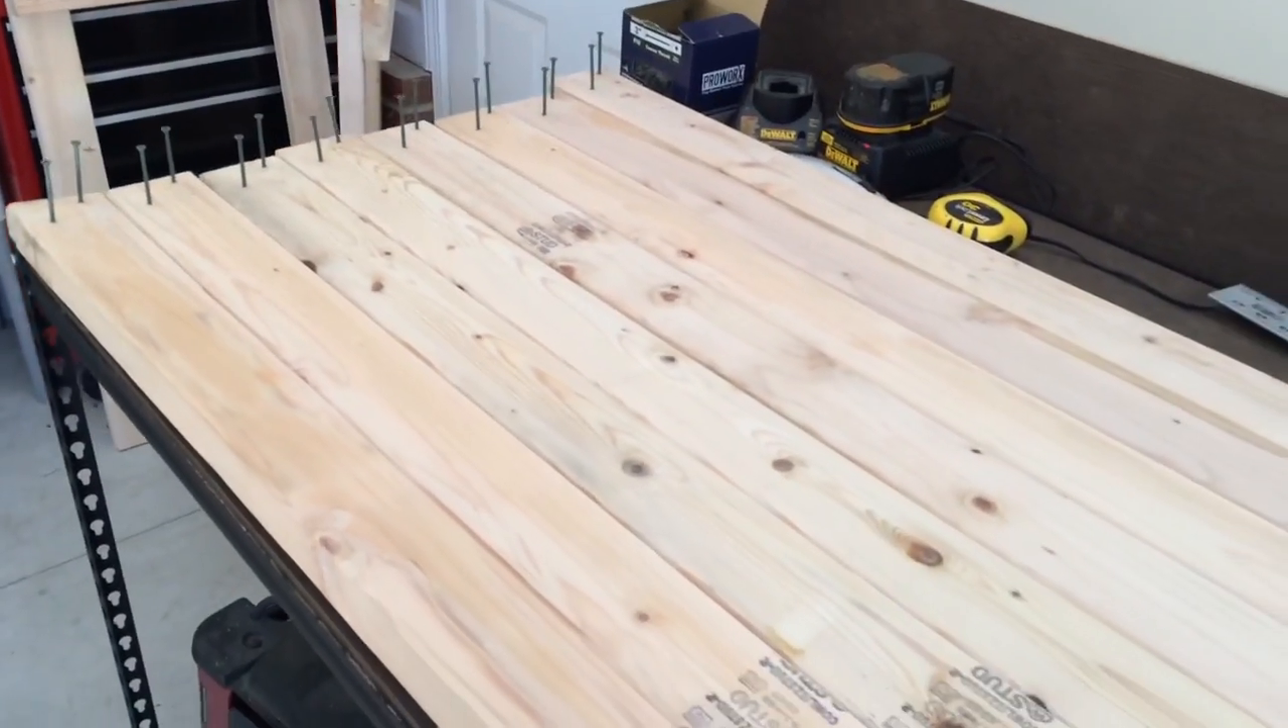Okay, we got all of the four foot lateral pieces with two screws set per board and so now we can get to piece the shell together and screw it together.